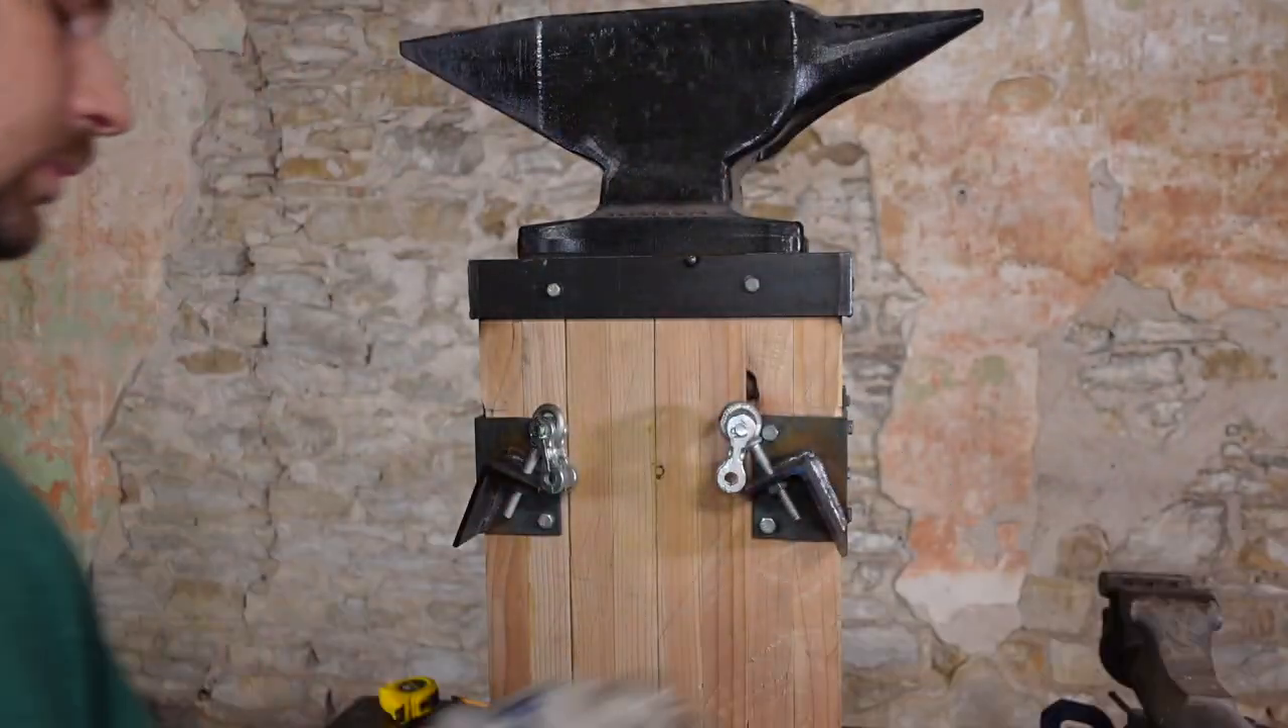I got some double clevises here to connect the chain to they're hooked on to some eye bolts here.